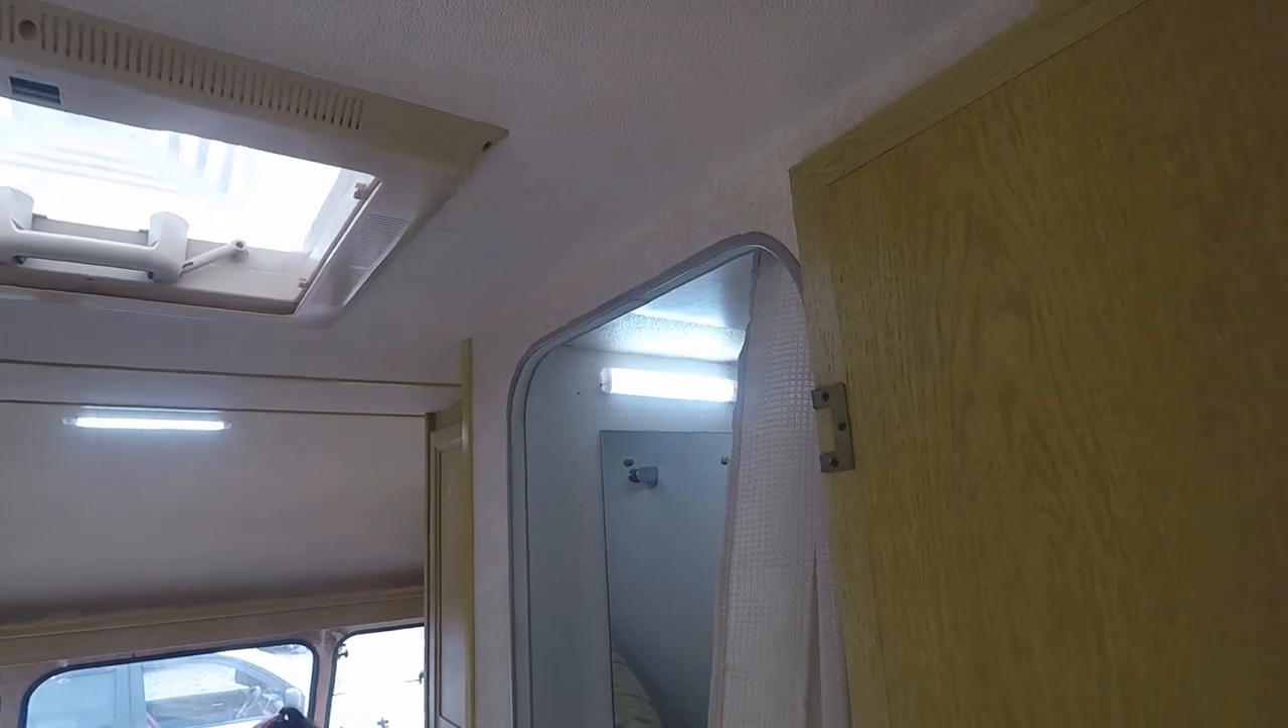Right guys, as you can see, all the lights are fixed, new ones are up, nice and bright now.